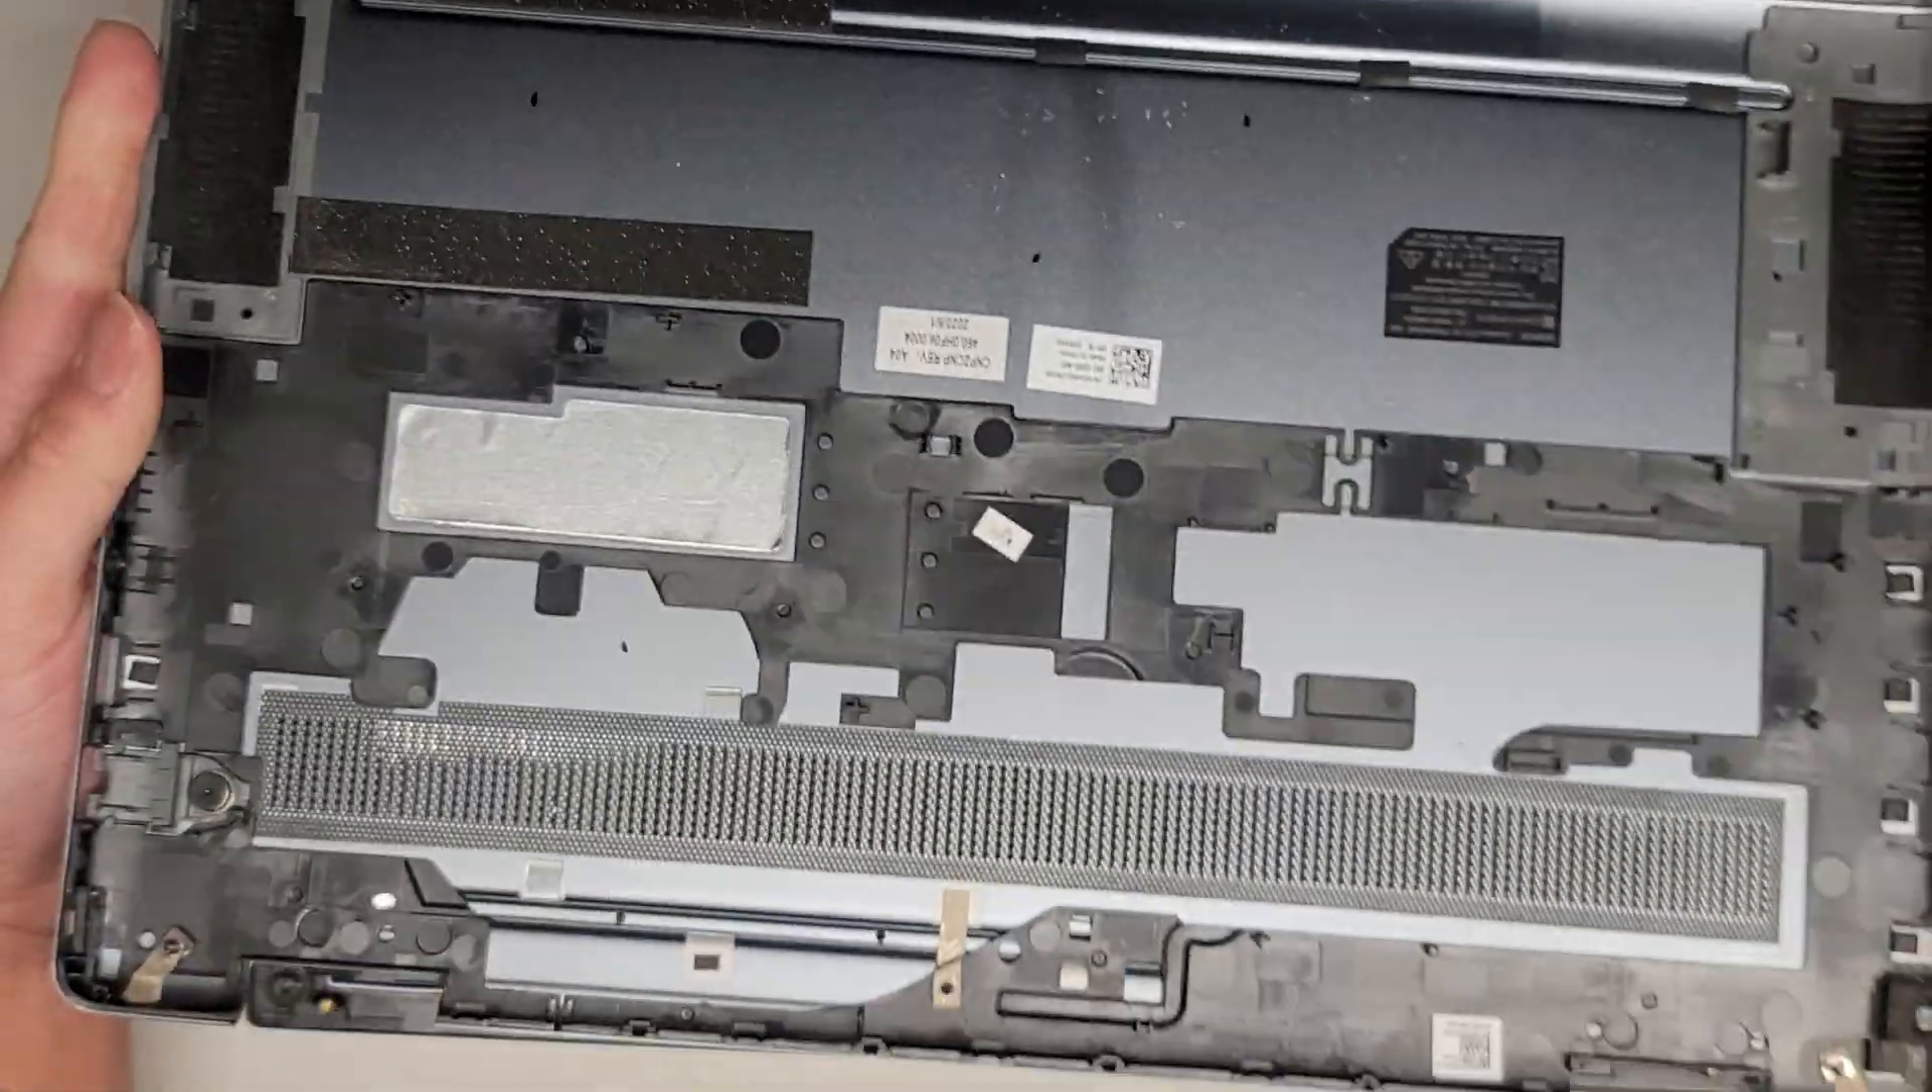So we got the bottom cover off.